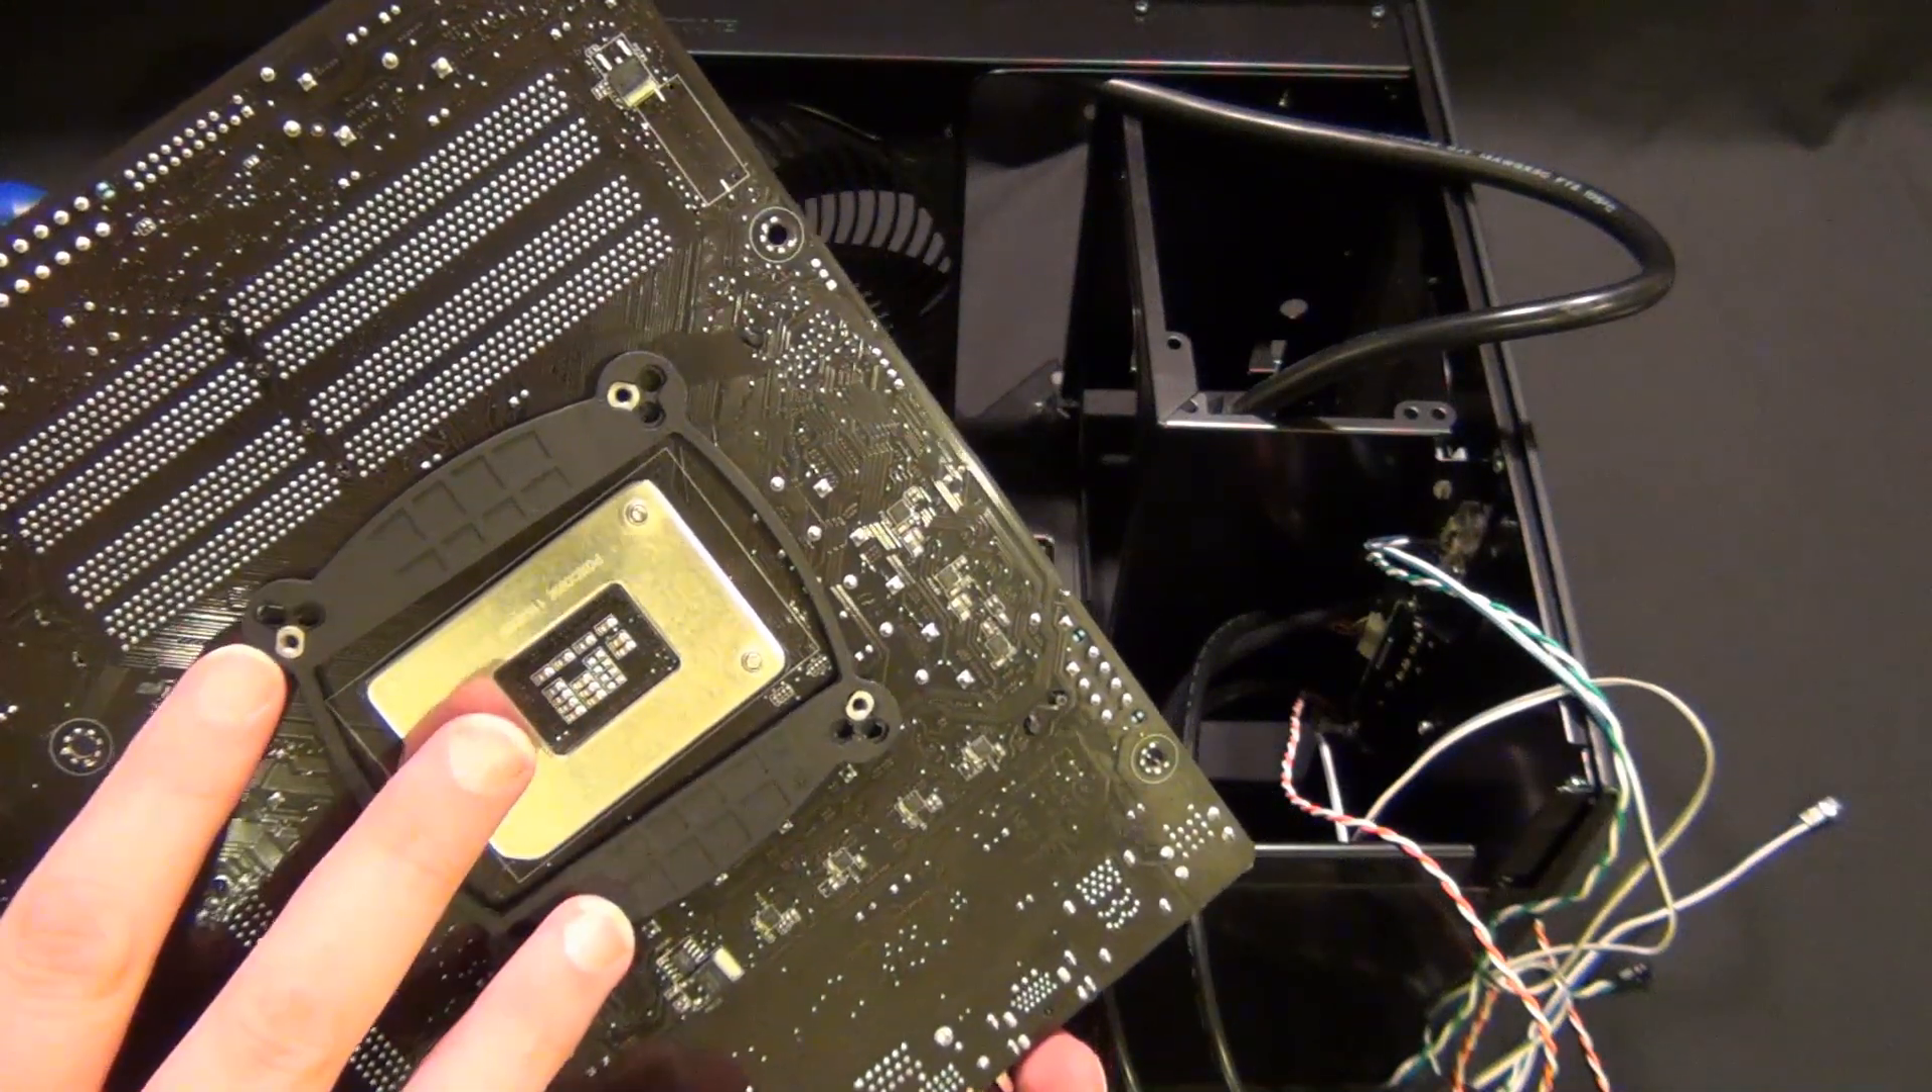One thing I will say right now is I've already applied the backplate for the cooler I'm going to put on this later and I'll talk about that a little when we get there.